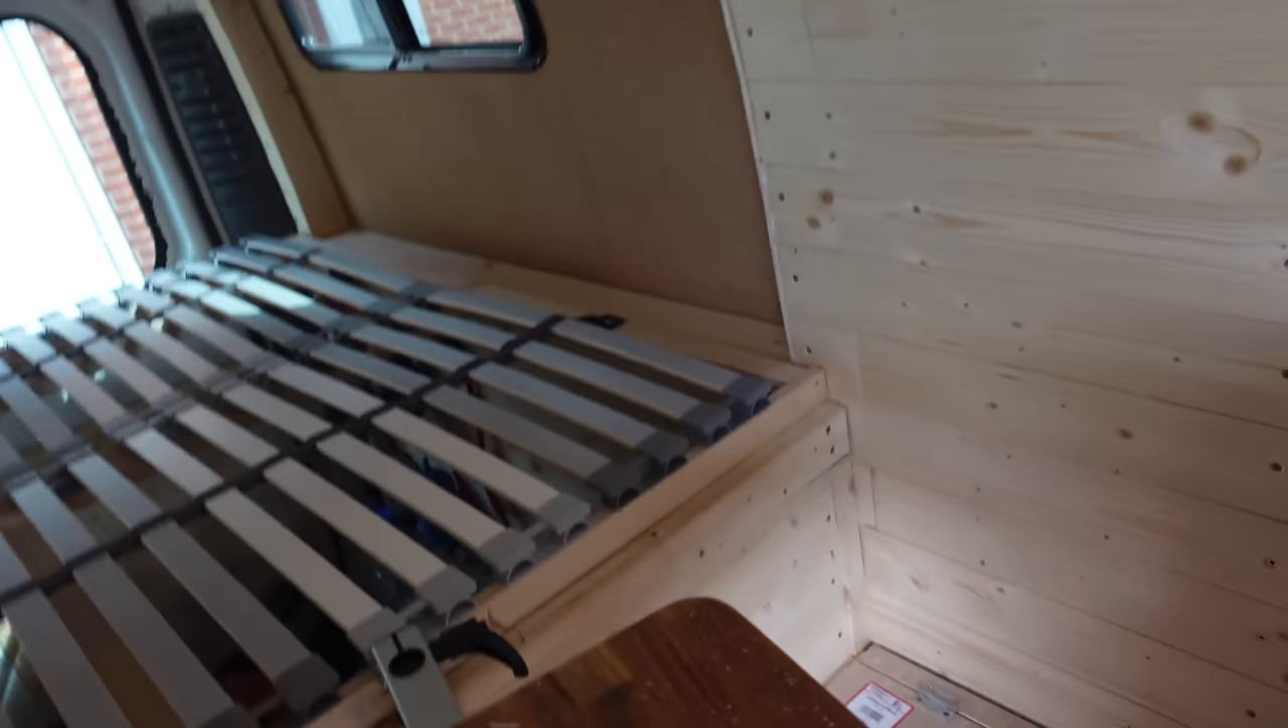Uh just put the bed frame together that's done.